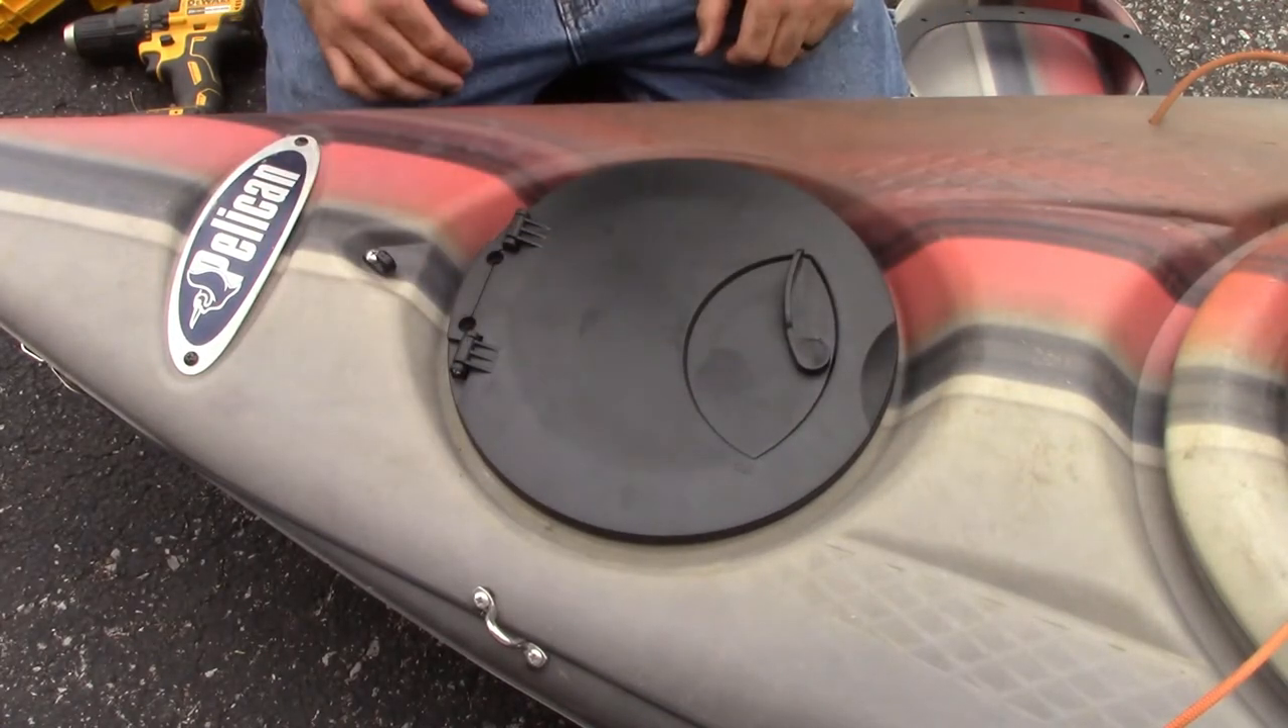Alright guys, so we've got our hole cut out here. Our hatch fits real nice in there now.